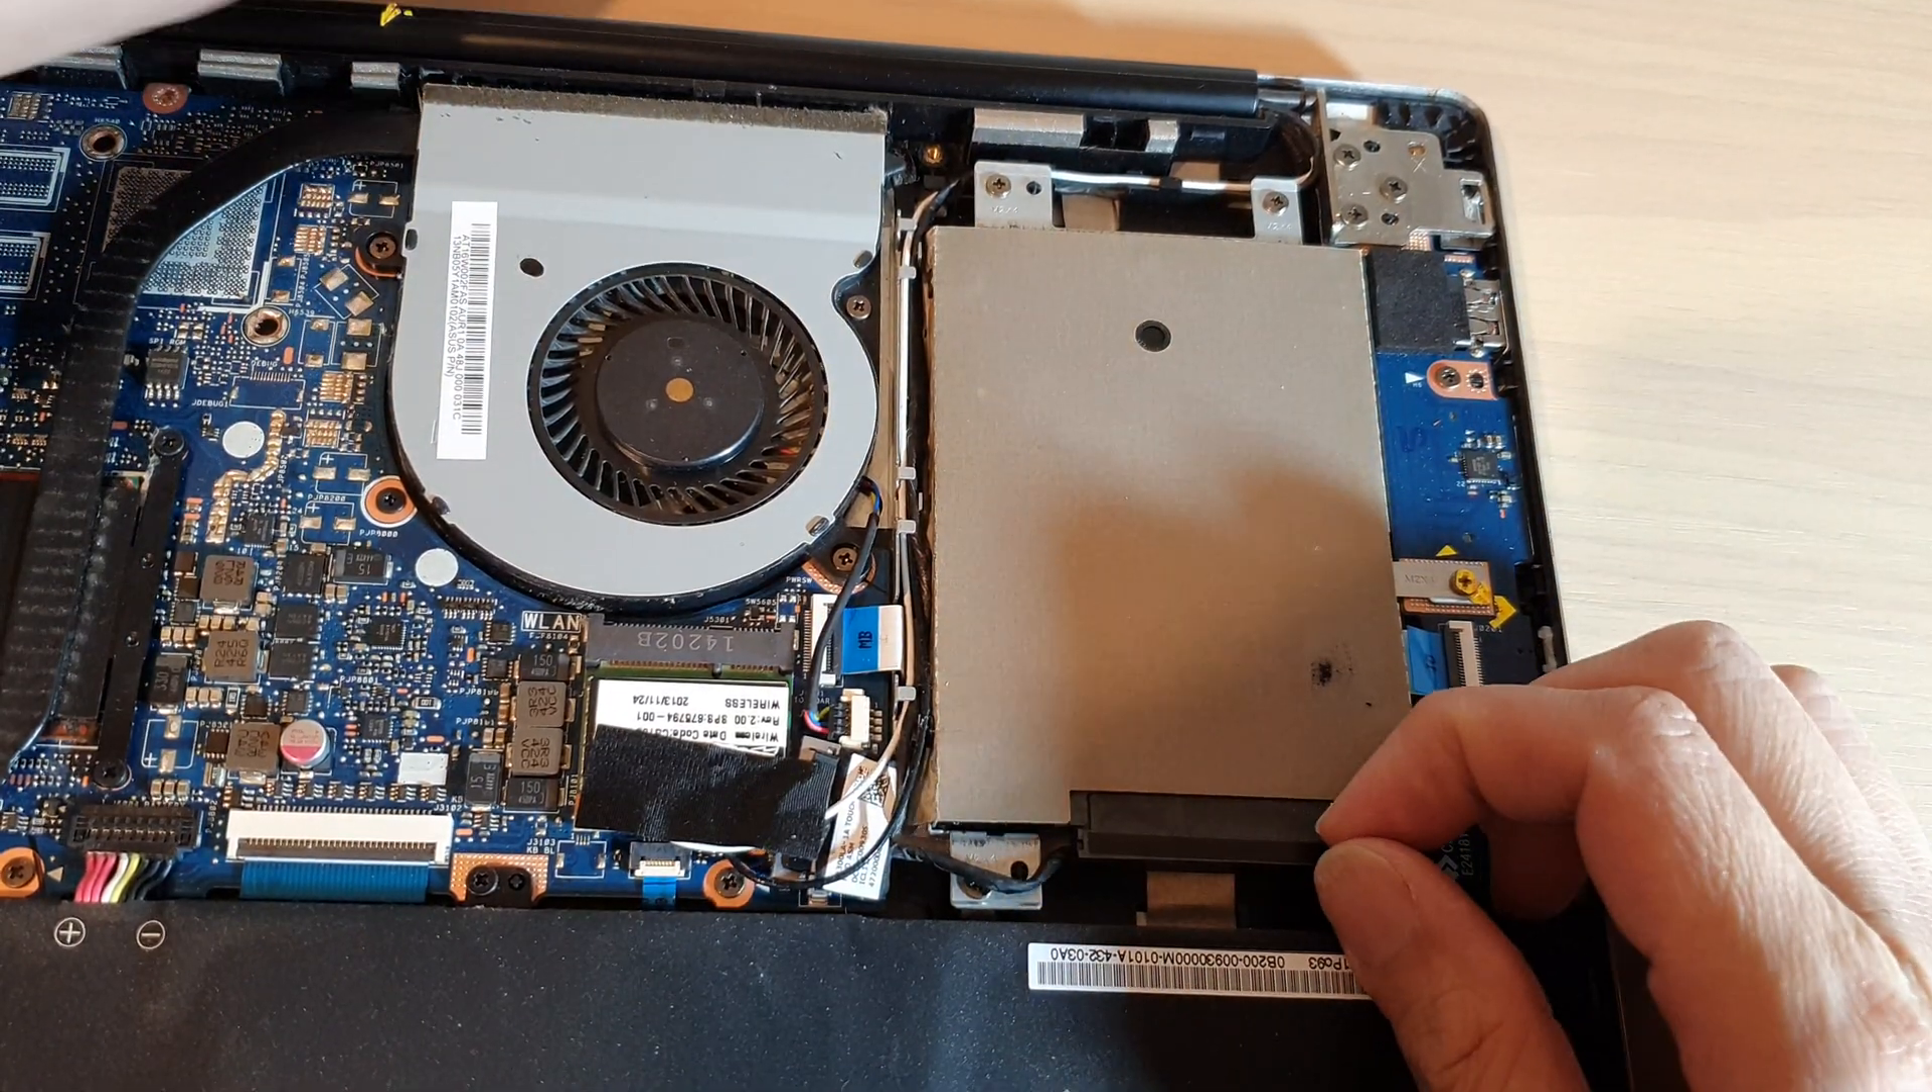I'm just going to turn upside down to make it easy and then we're just going to pull it out around the edge of the laptop and now we have successfully opened the back cover.